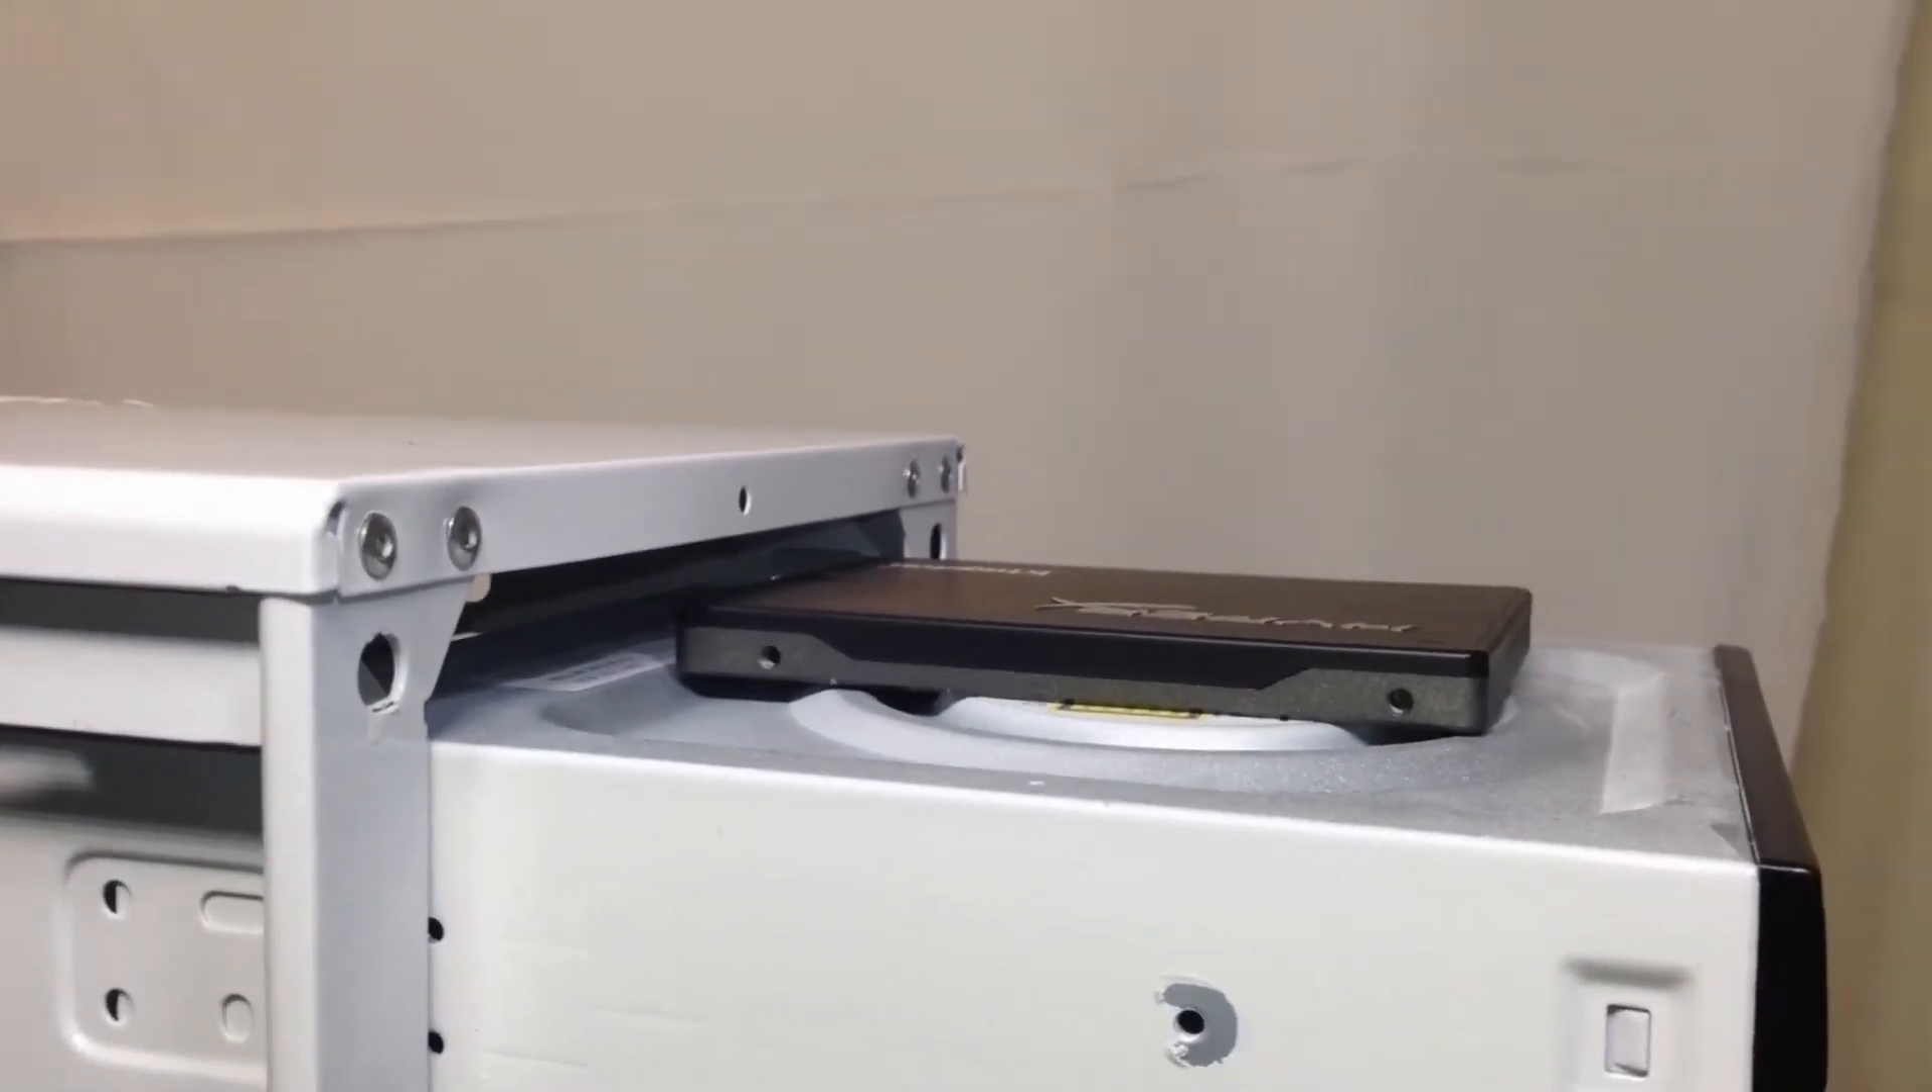There was actual gap between the optical drive and the top of the case.